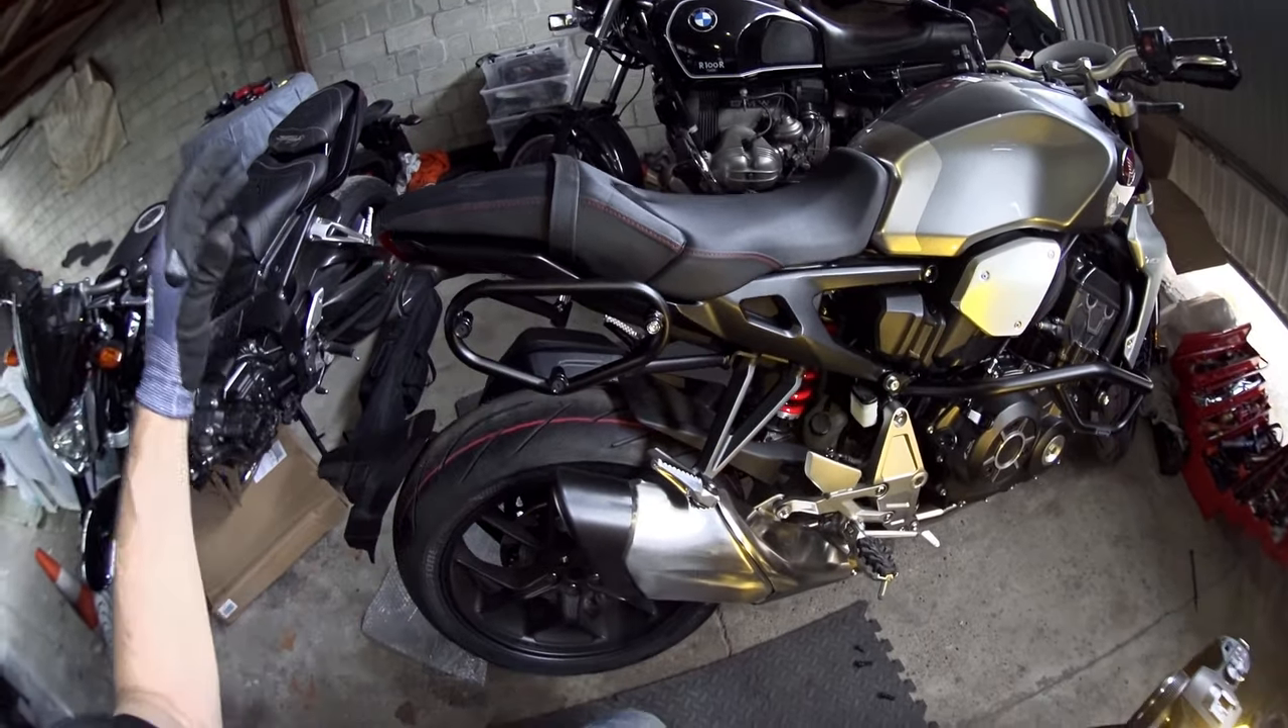That is the rack fitted to the bike.